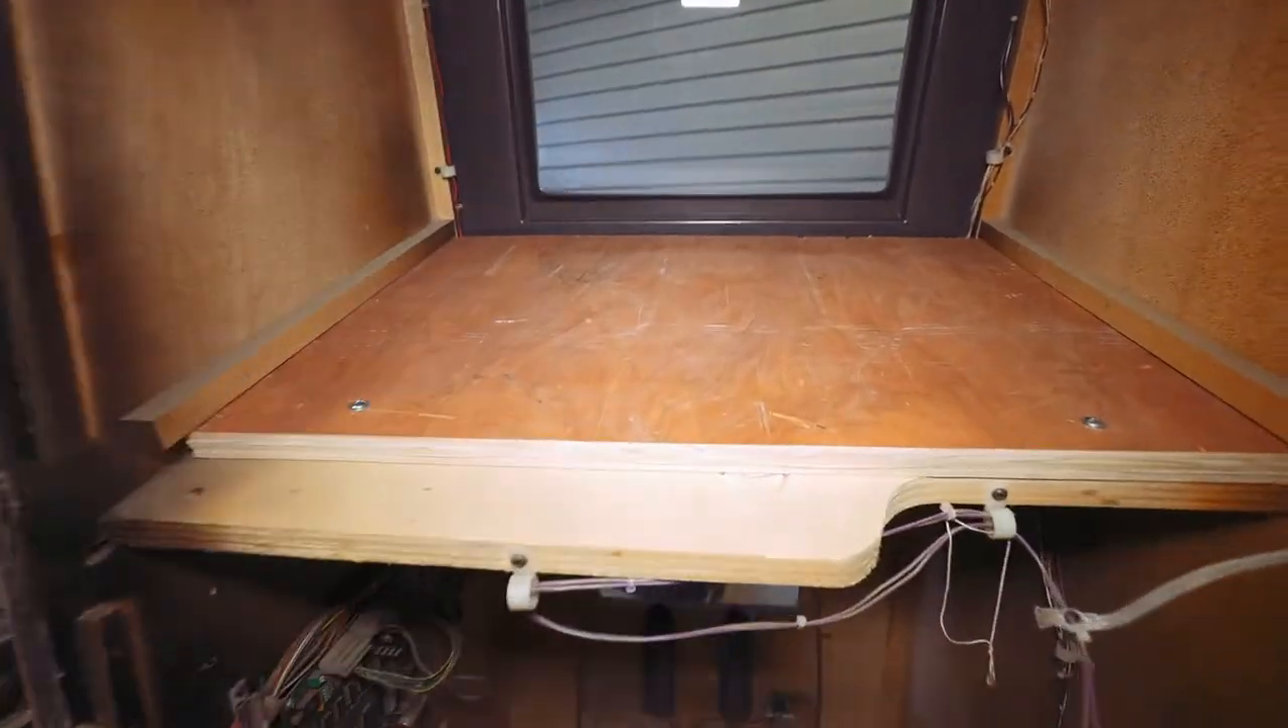All right i got my piece of wood in place.